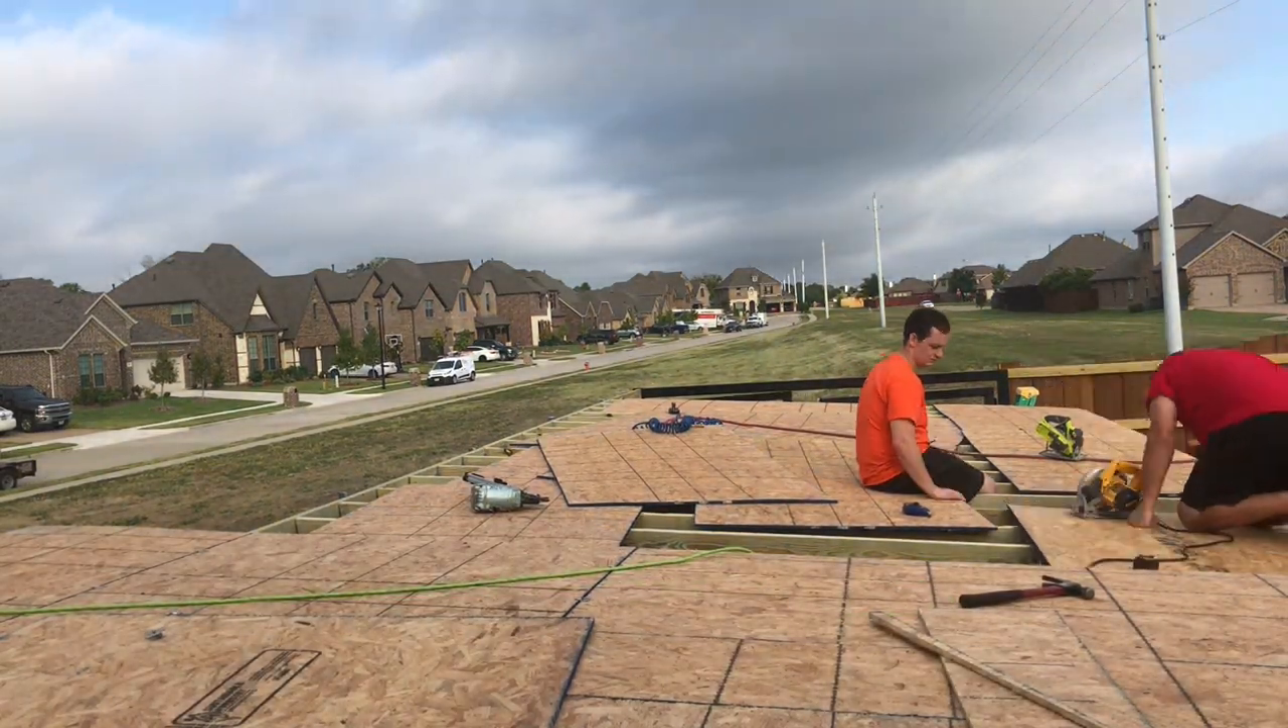We're basically just finishing up putting all the OSB down.